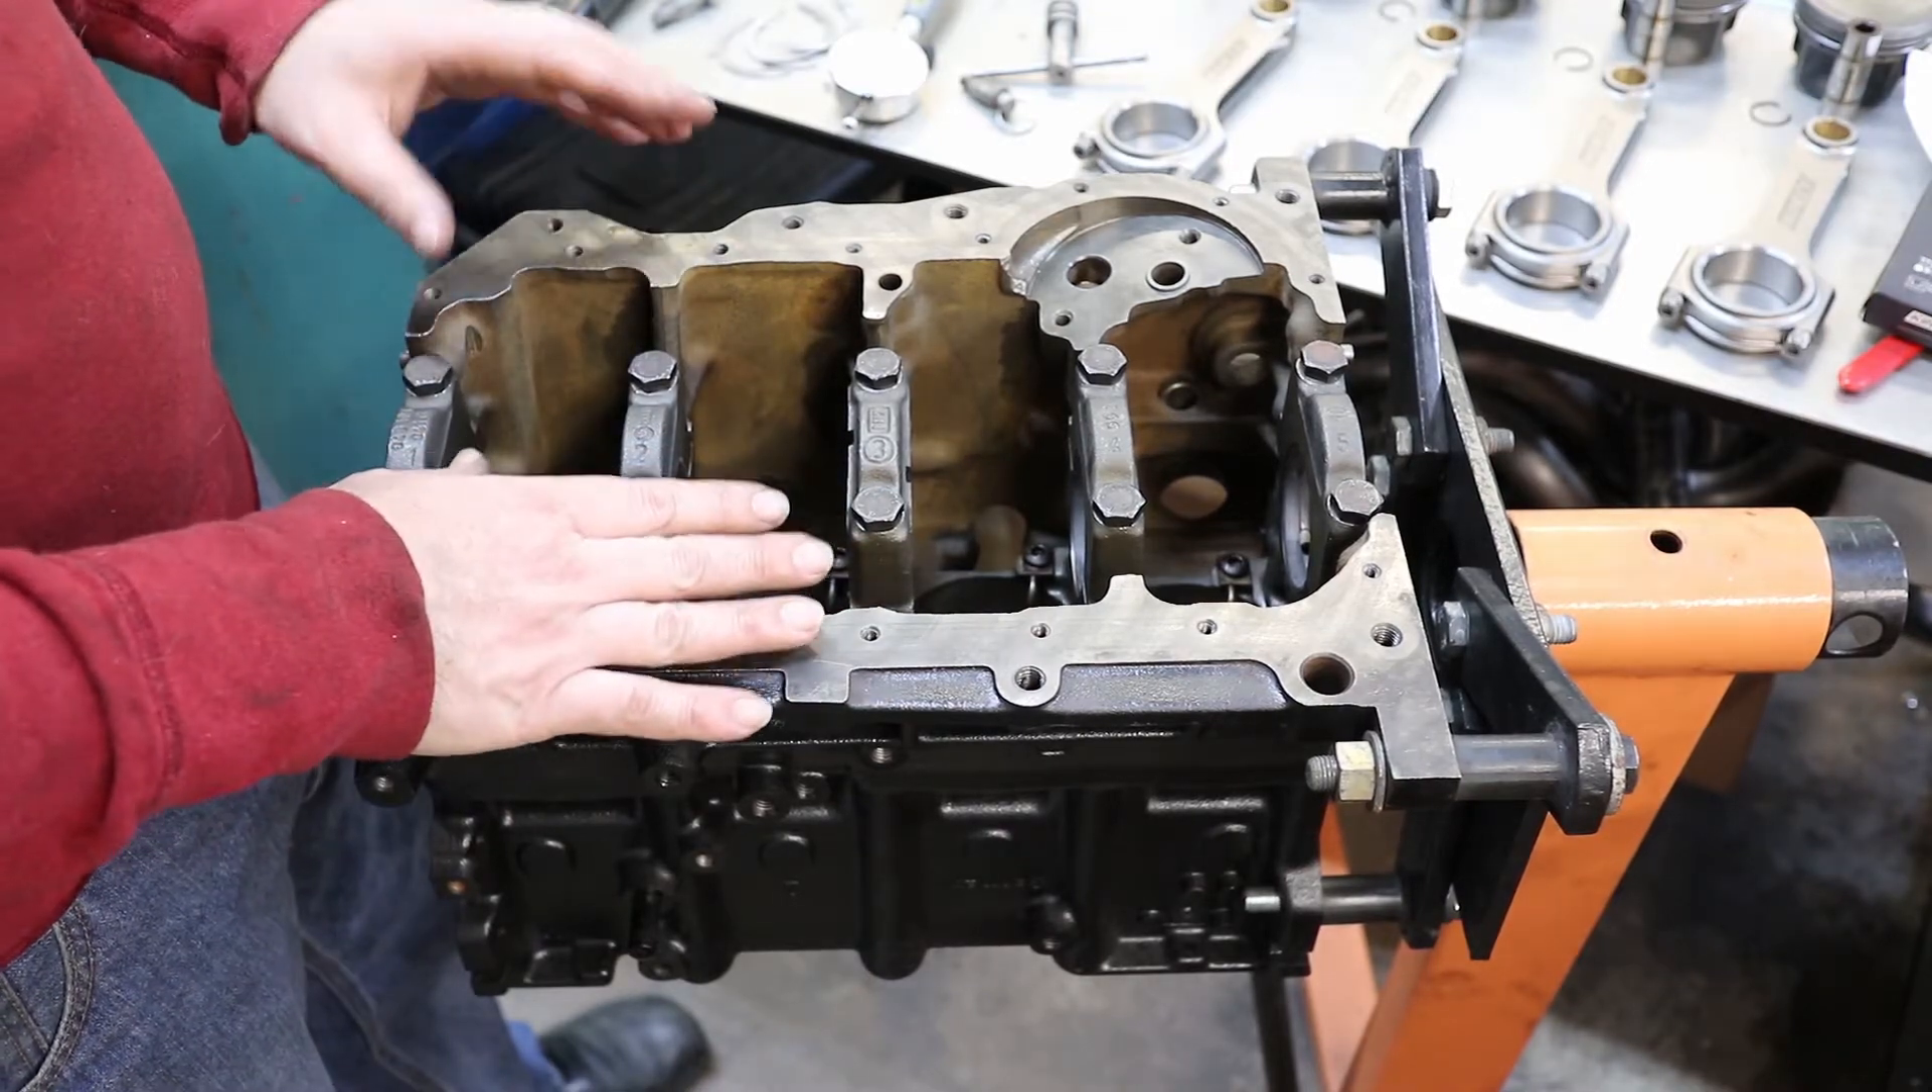I've now put the crank bearing caps on and I've torqued them down.